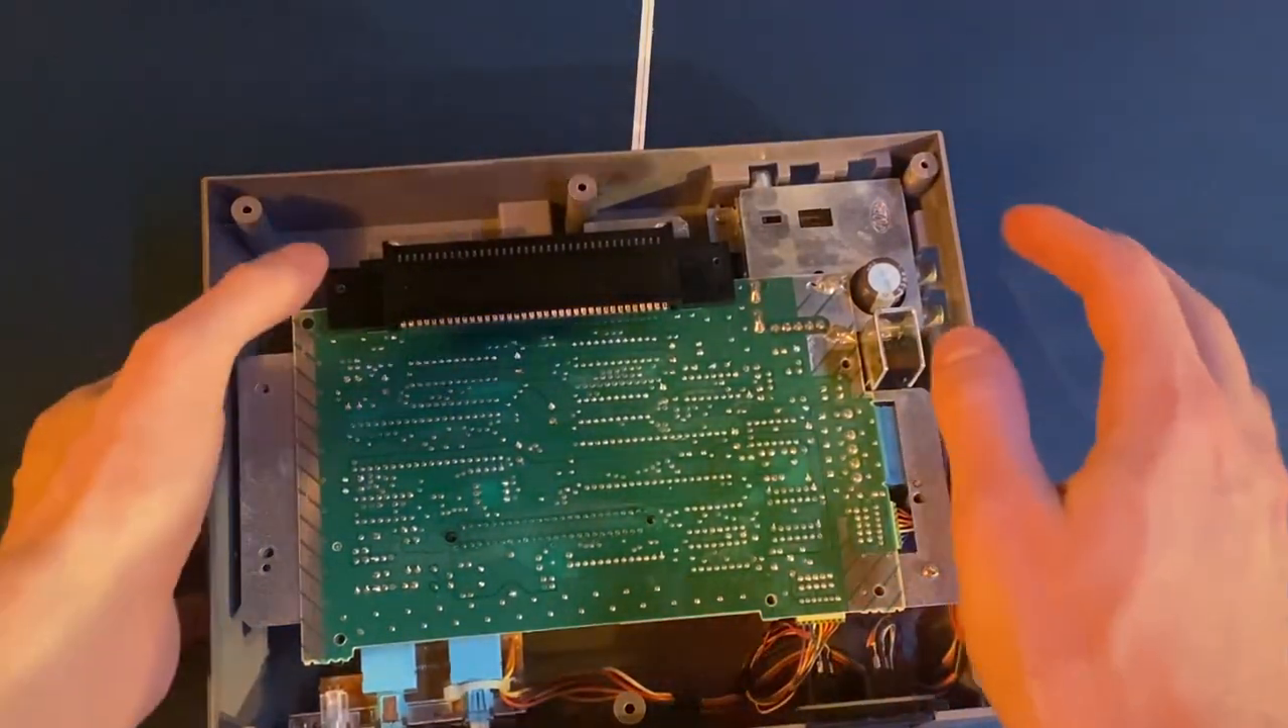So we can just set this one aside and then what we're left with is actually just the motherboard and the 72 pin connector.